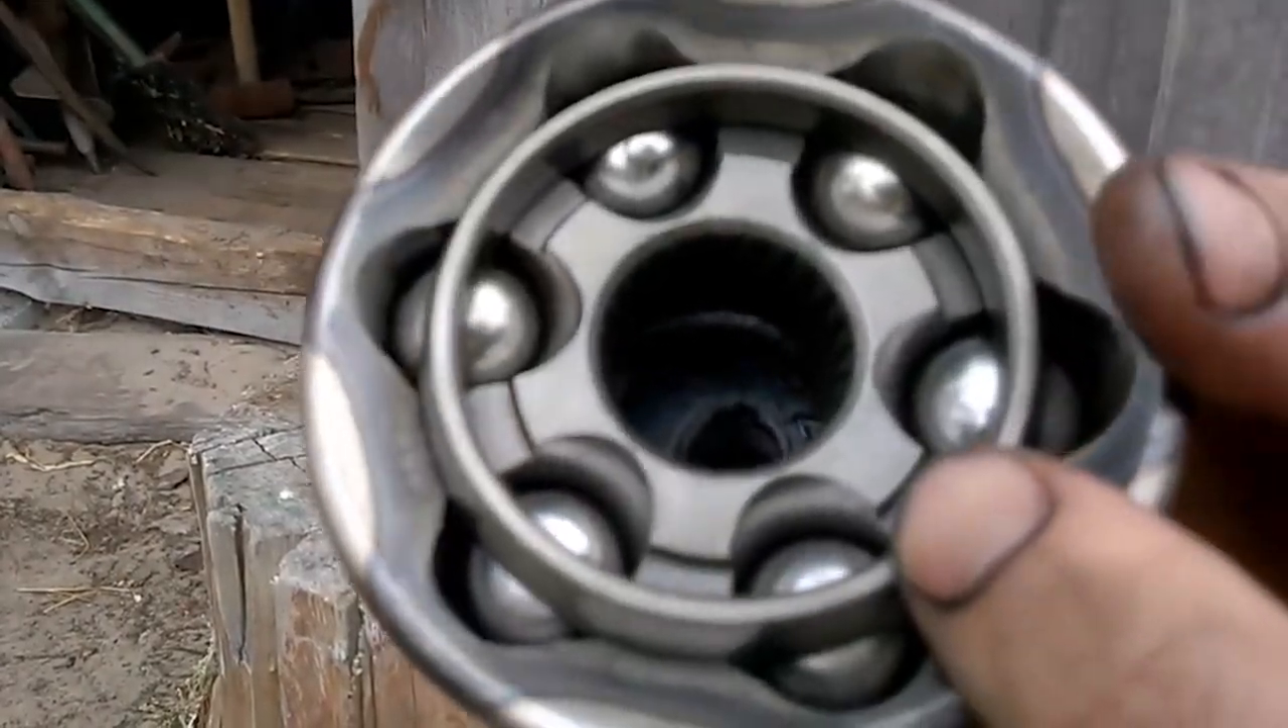As you can see, the CV joint is fully assembled.